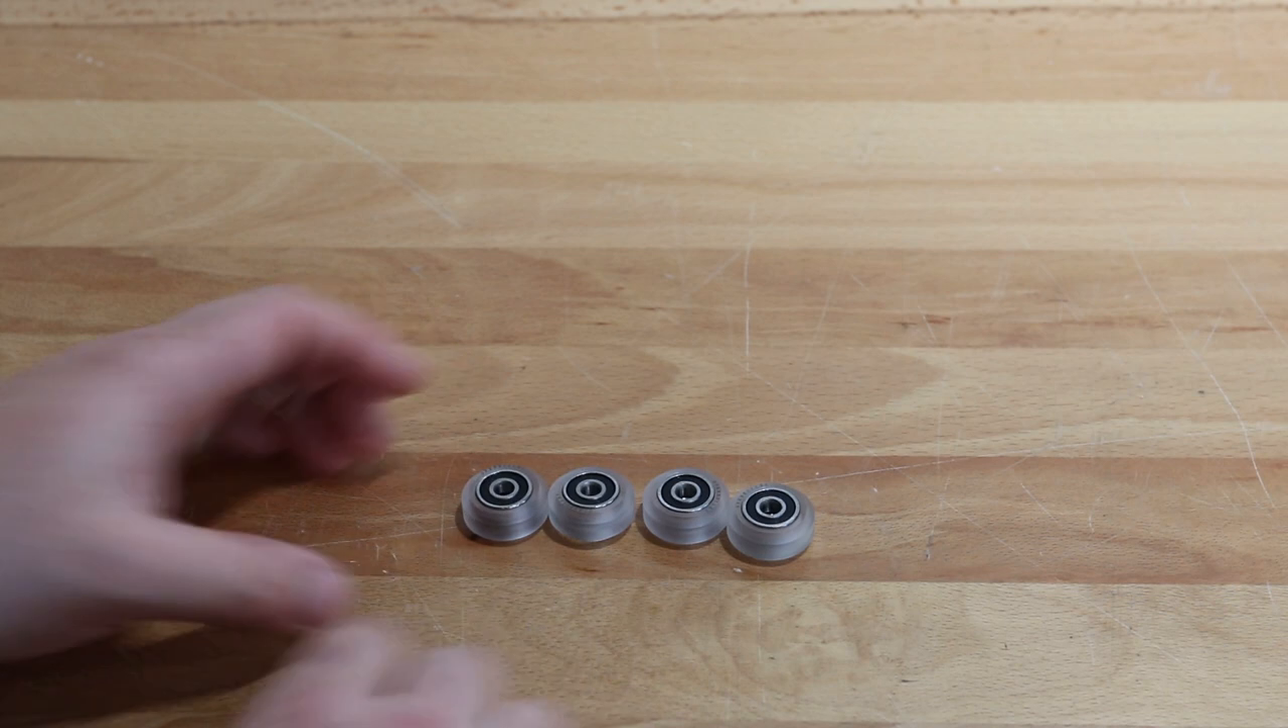Now that we have our four wheels assembled, let's go ahead and move on to the next step.